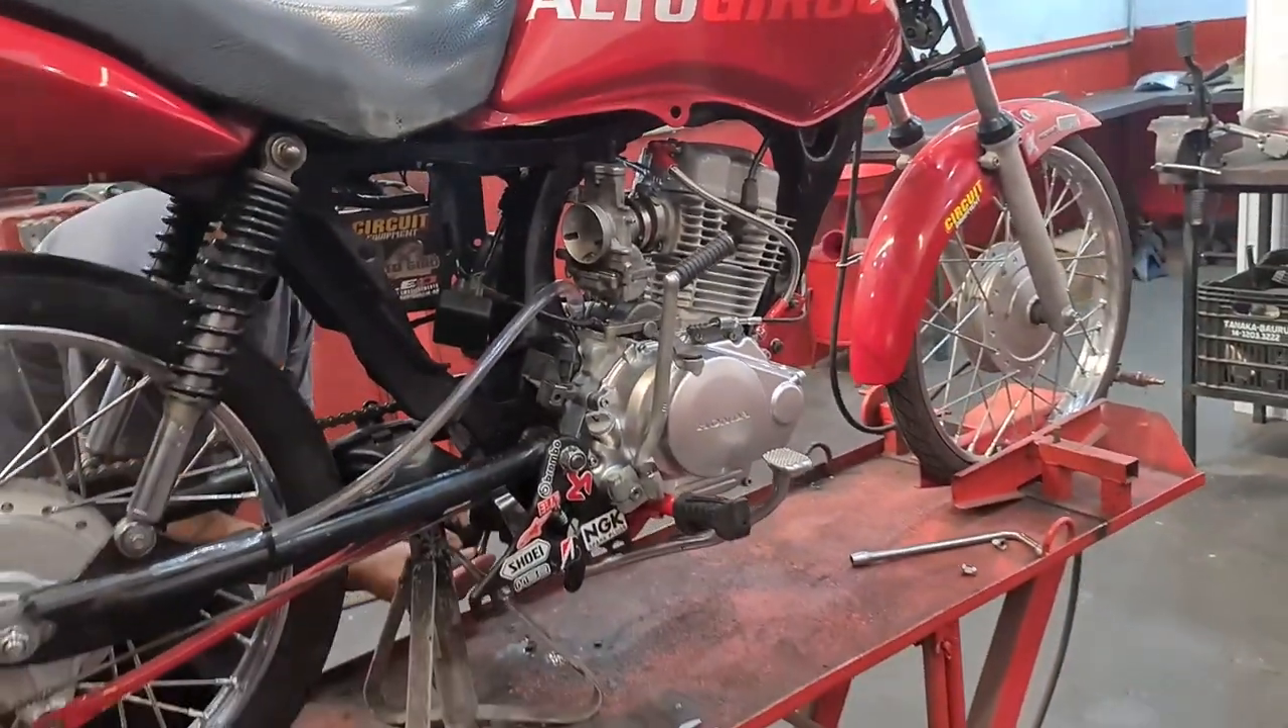Então, rapaziada, só falta o escapamento agora.